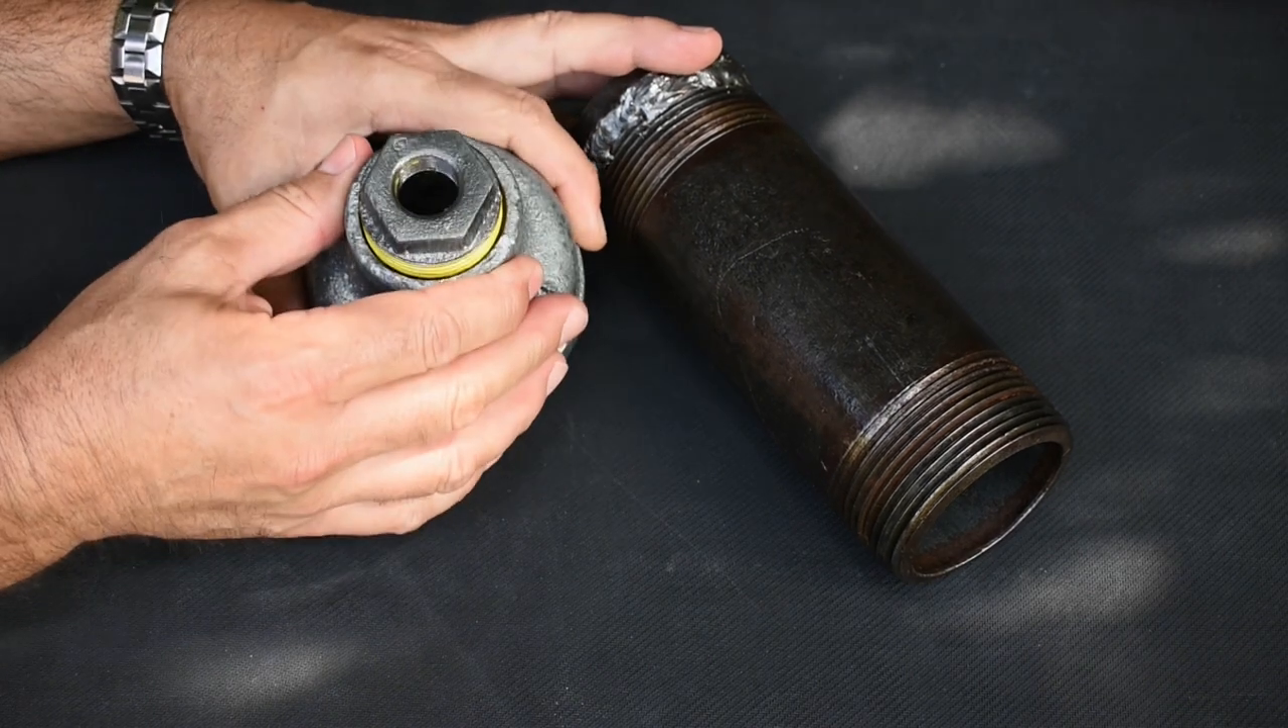I placed a reducer bushing that goes from one and a quarter down to half inch.